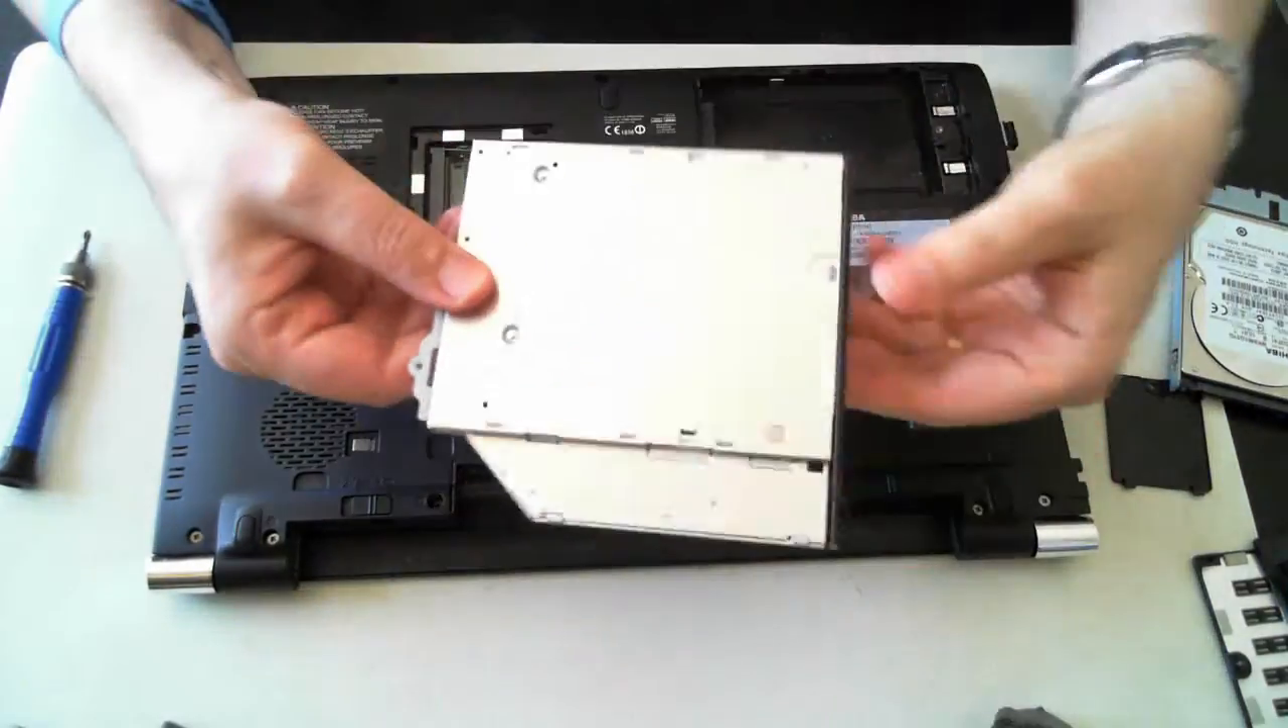And there you see the optical drive comes out.